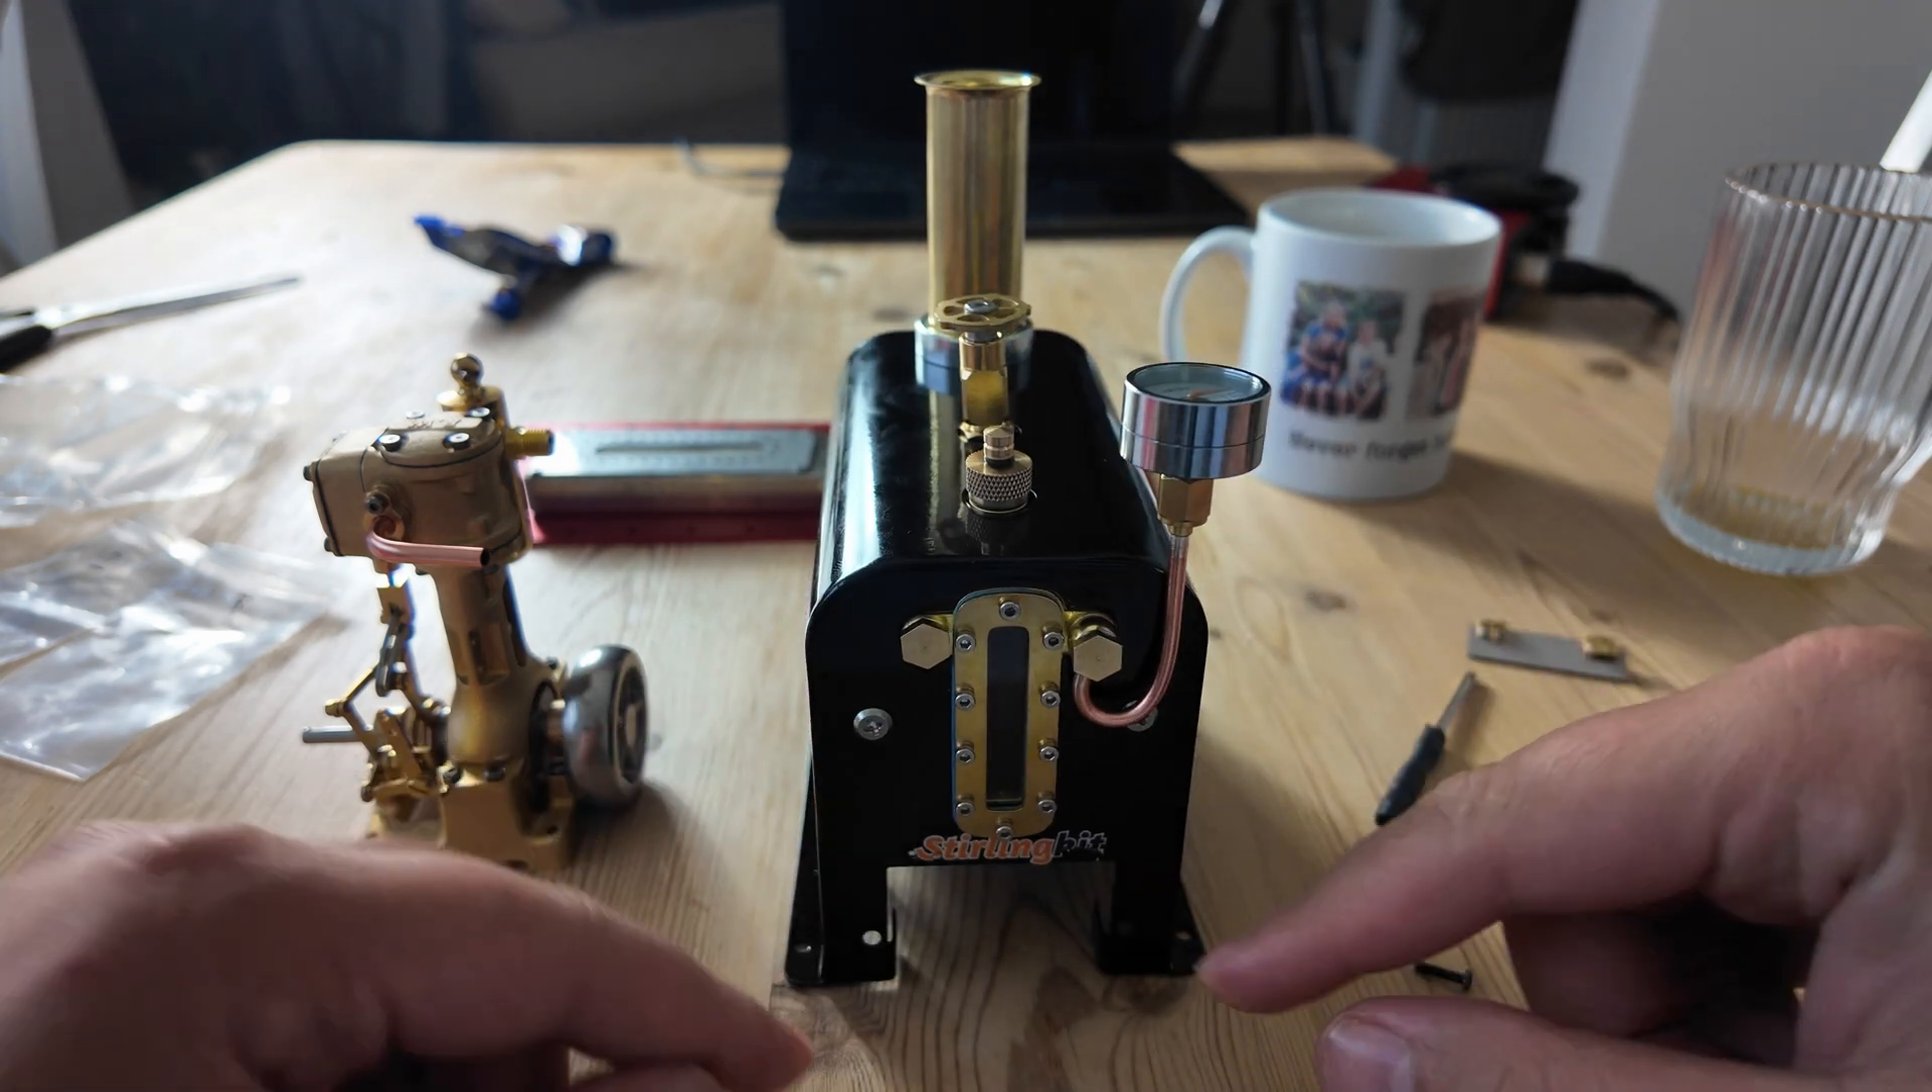Um i've put the boiler in situ it now has the glass in um and it has the pressure valve and the pressure gauge and a regulator here on top.